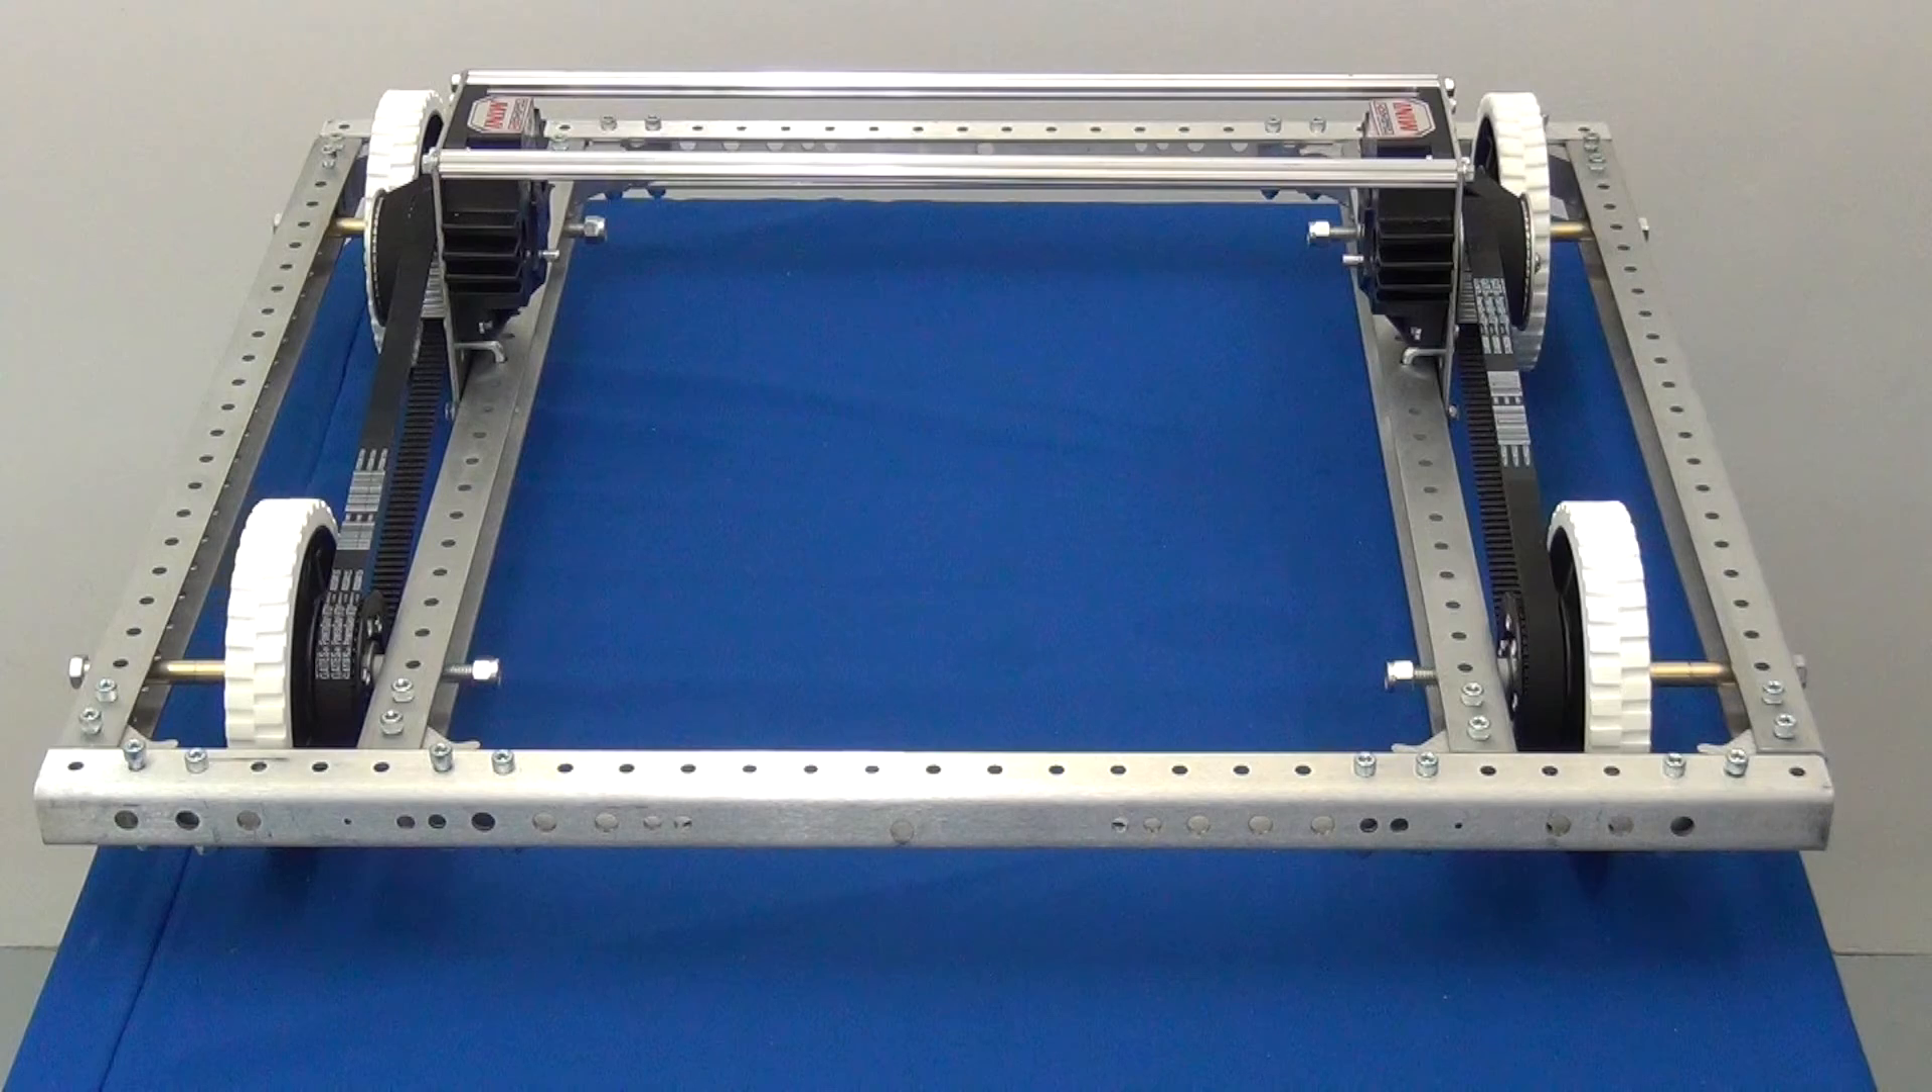Congratulations! You finished assembly of the wide 2013 base.